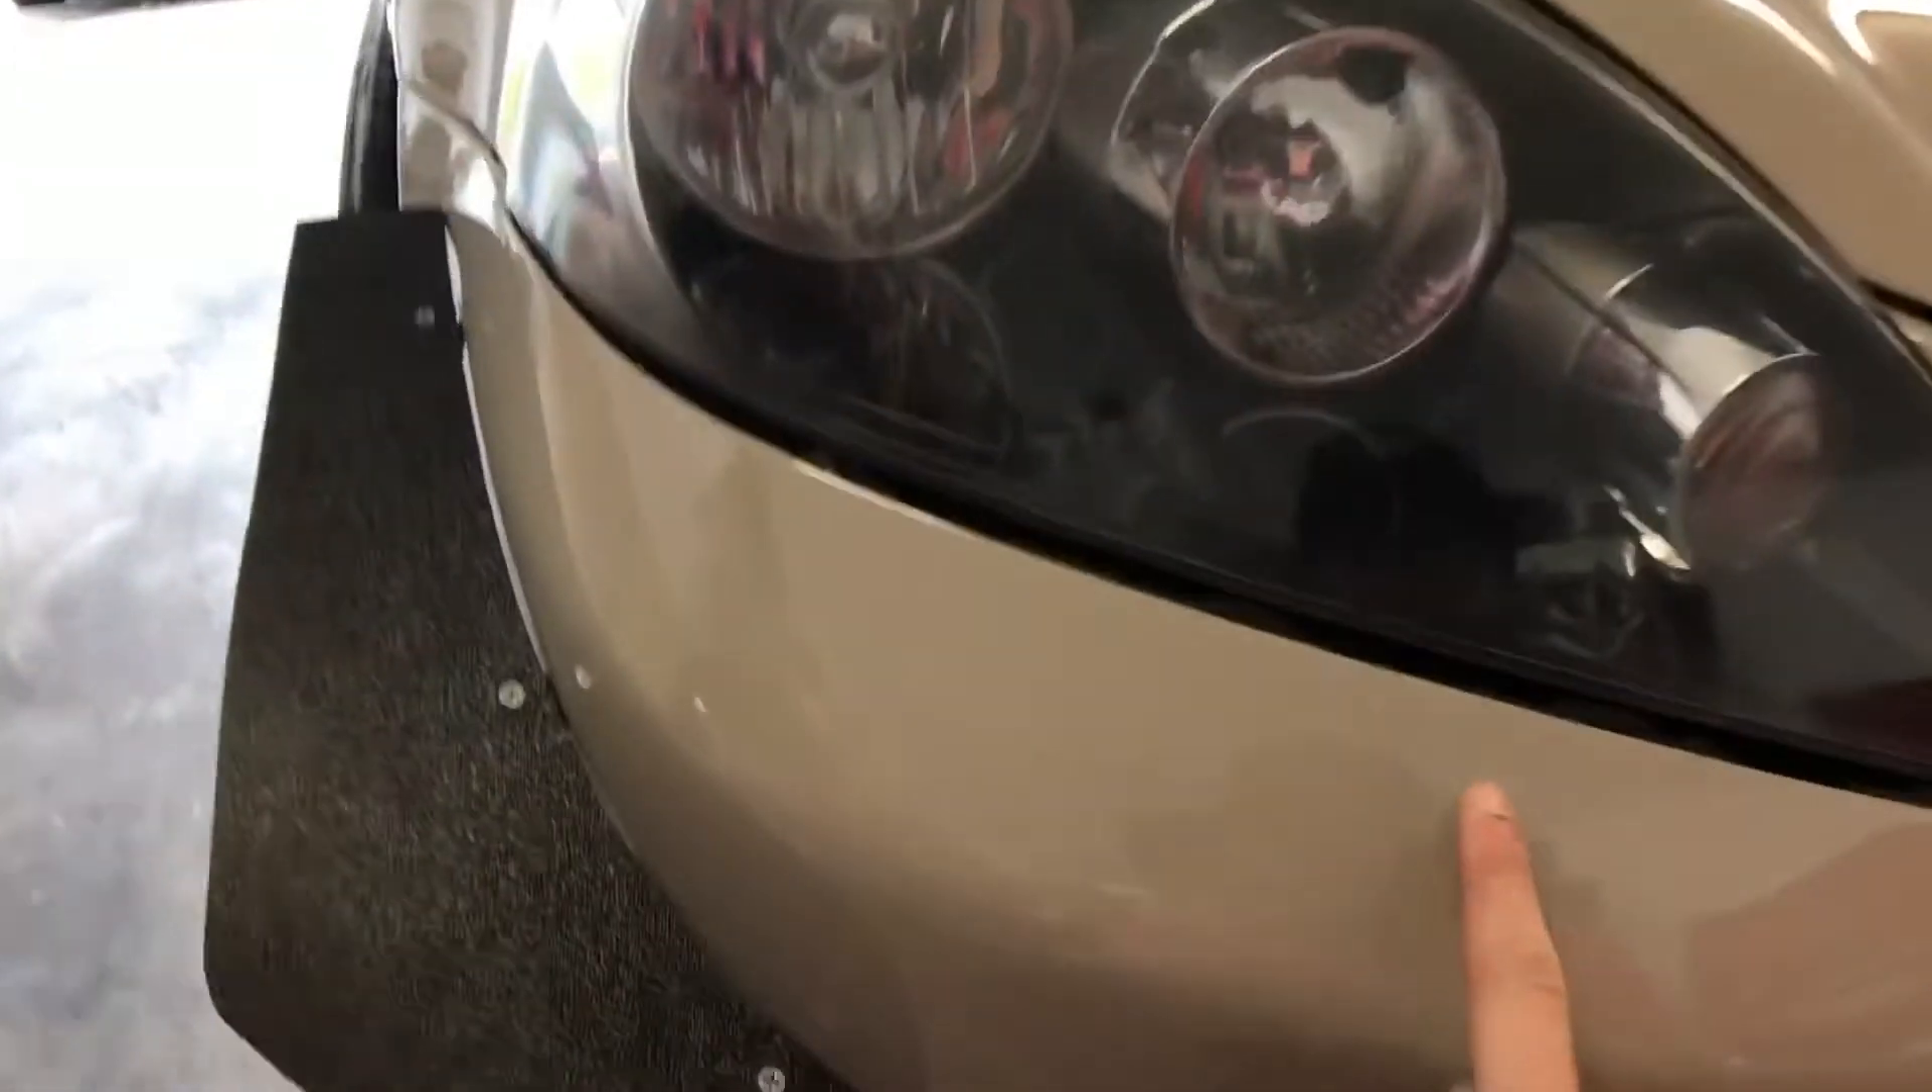You see here I have a slight gap right here between my headlights and my bumper and it's sagging just a little bit.